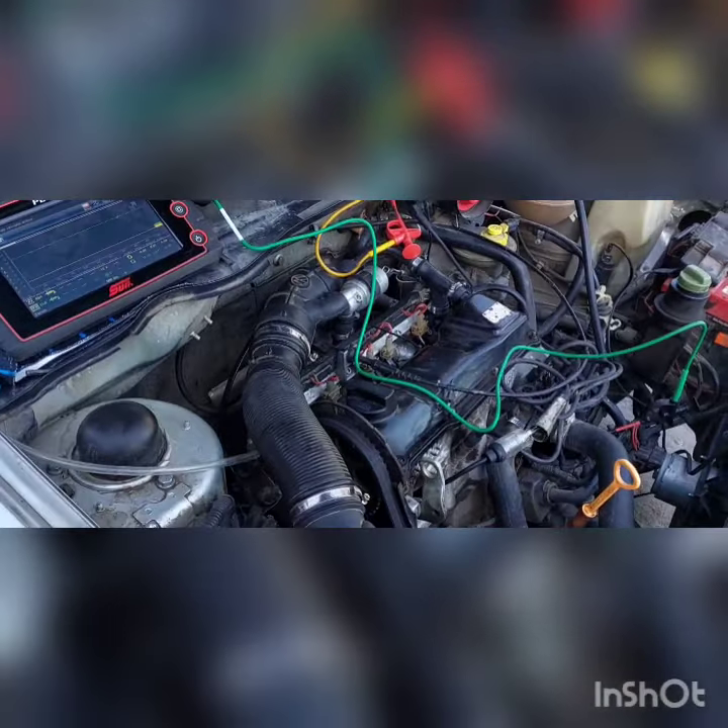Miren ya conecté aquí el osciloscopio.